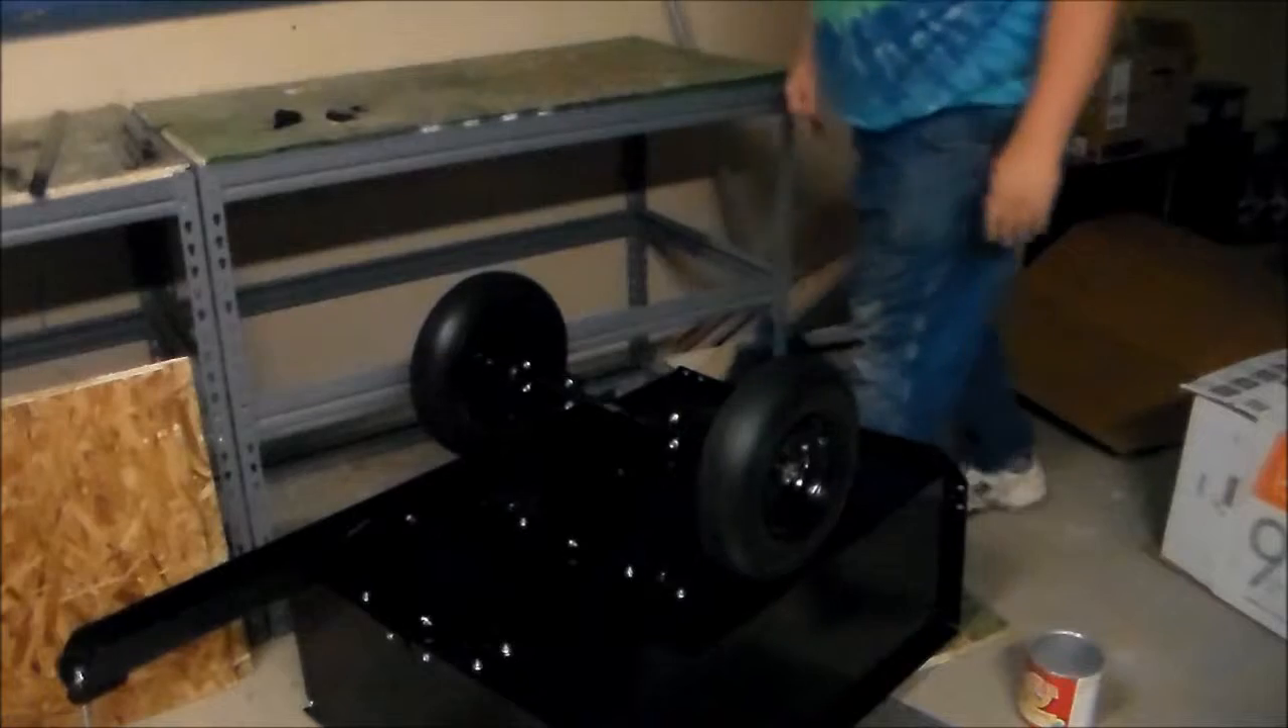There are the two wheels all assembled and on.